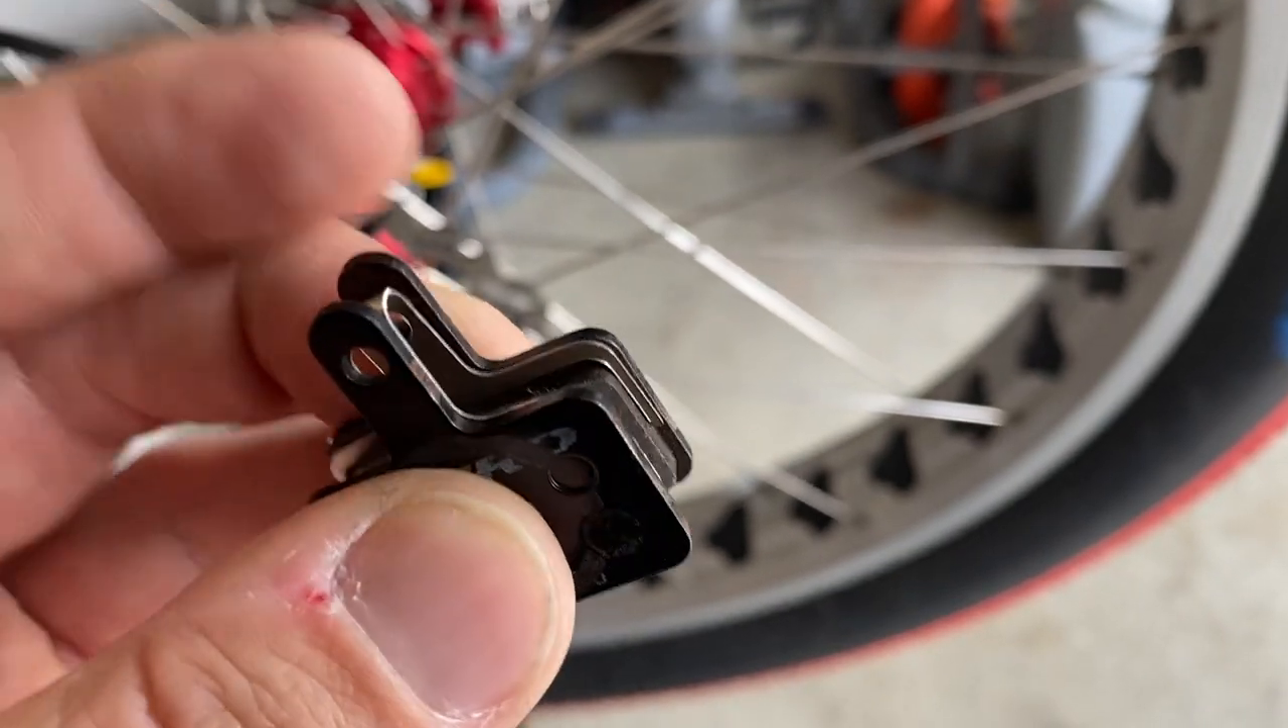Once the brake pads are removed from the caliper, here's what they look like.